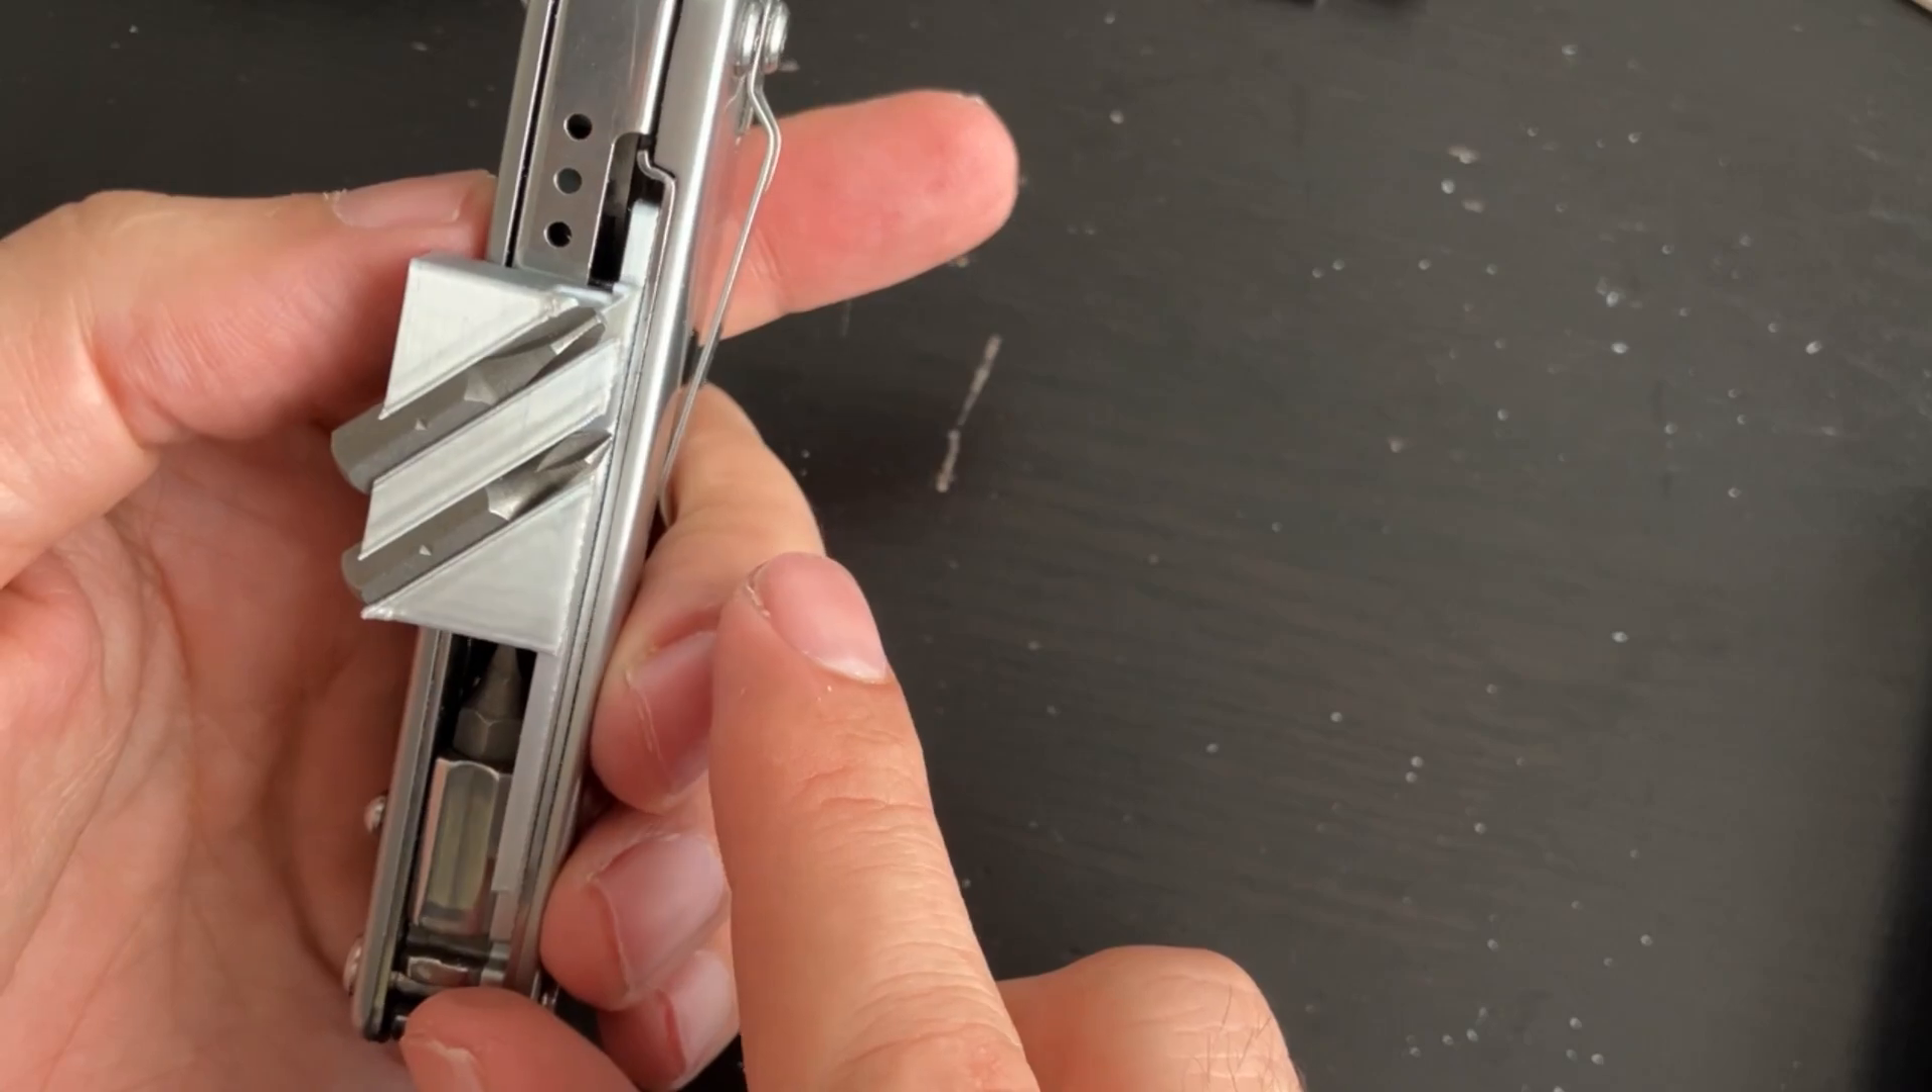I have multiple bits in a roxon flex it's a little strange that it protrudes outside of the tool.